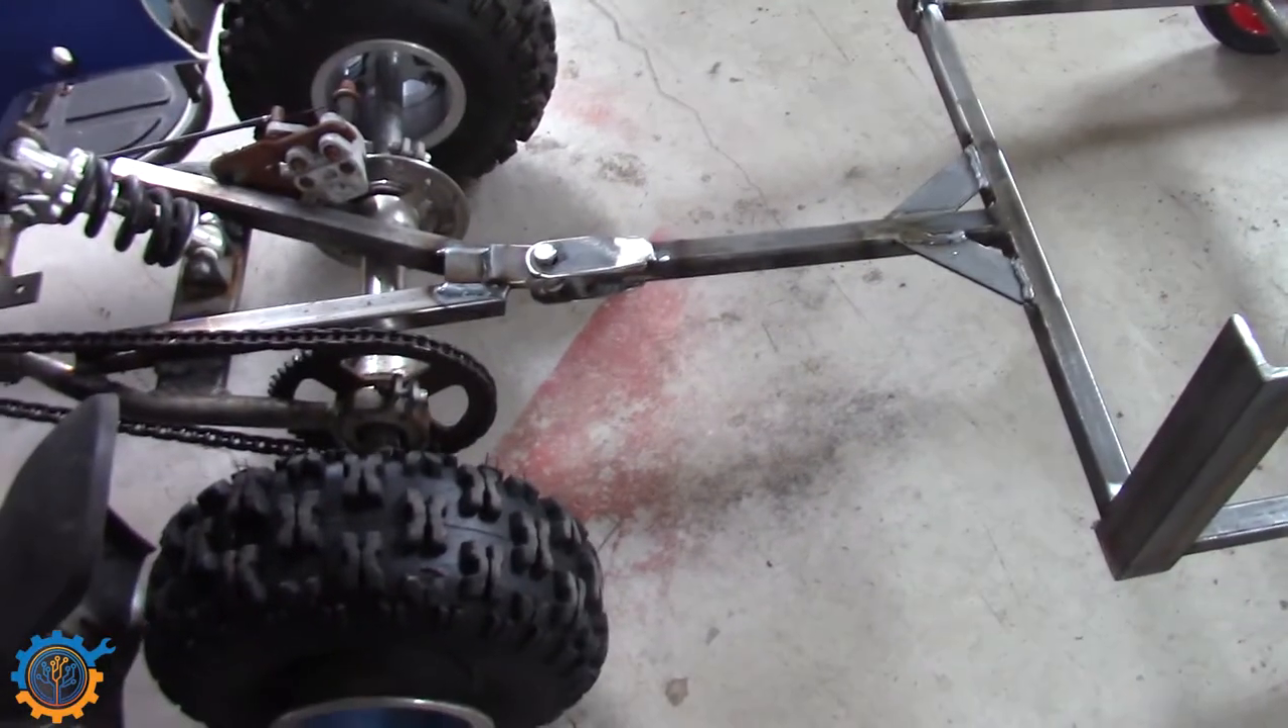Now we have the first stage actually done. As you can see the frame is welded up. The hitch is done.